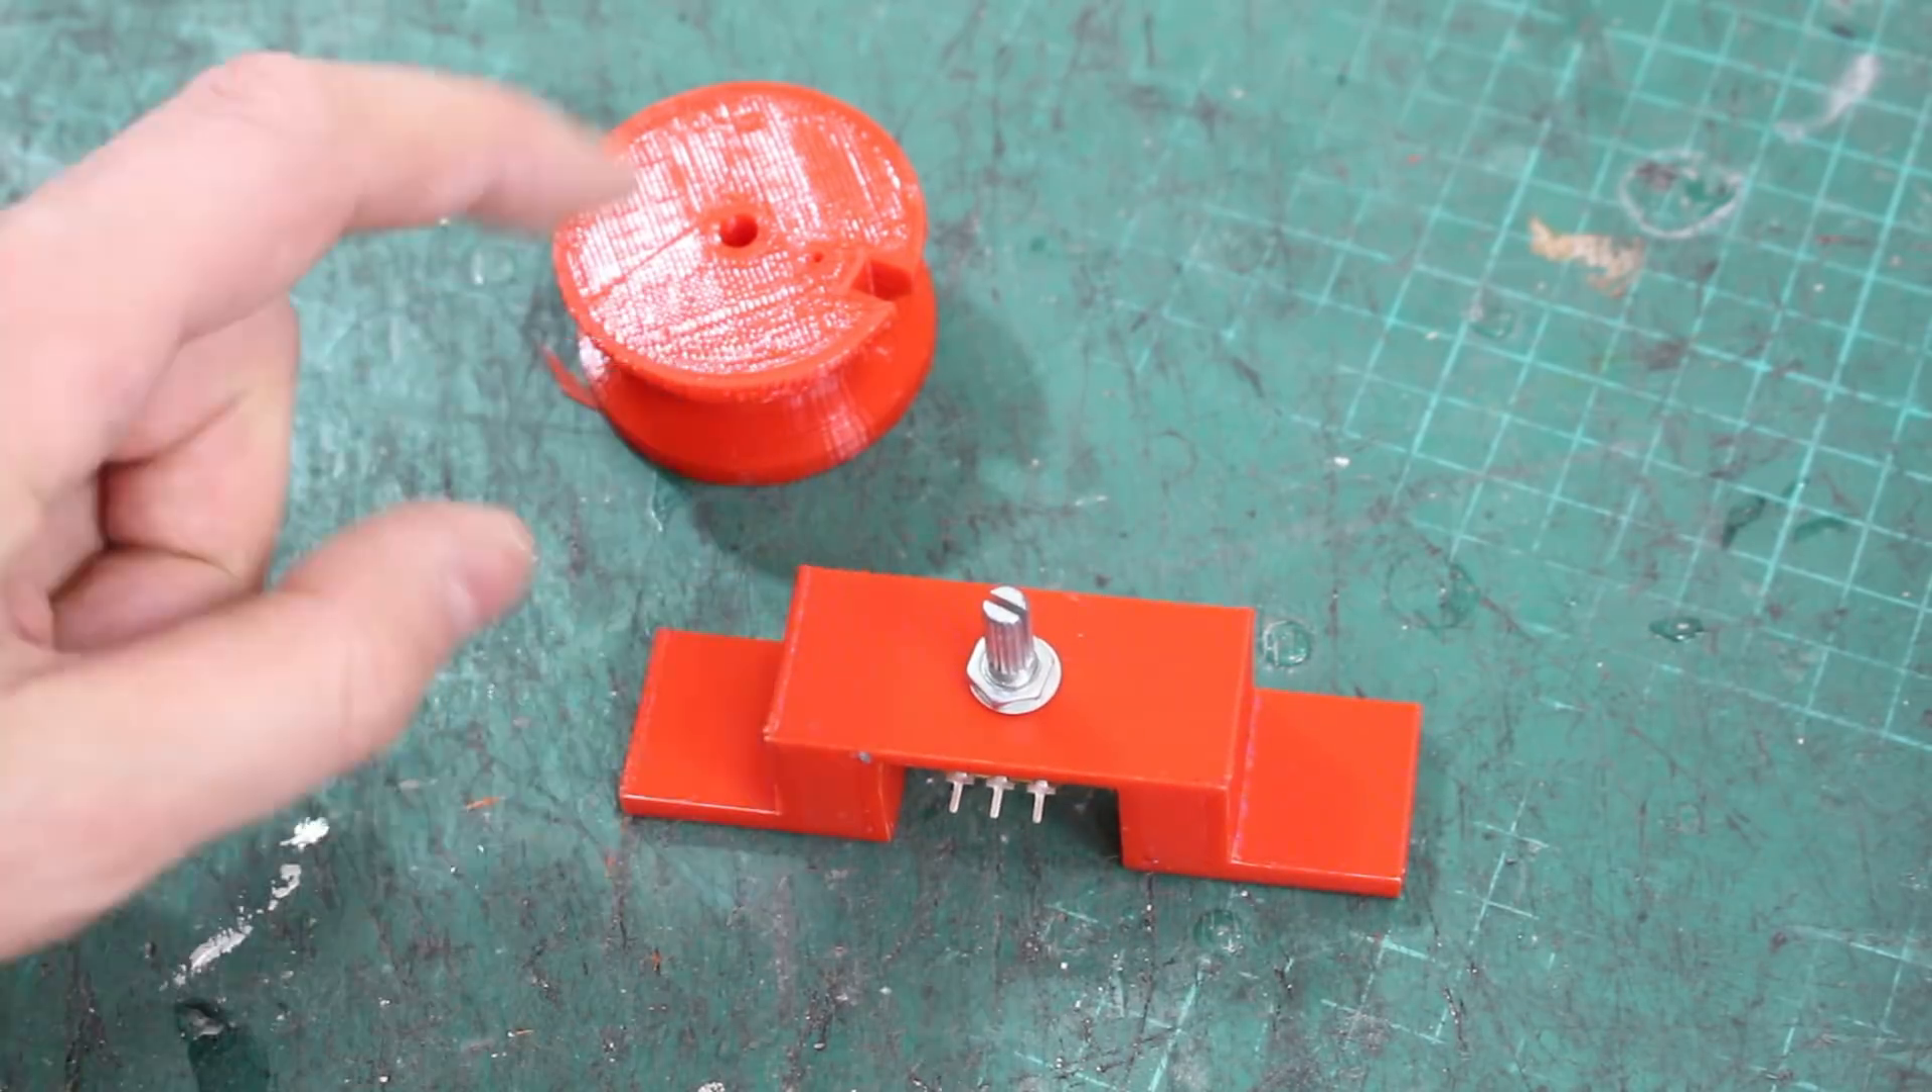So to give us feedback on the joints, we've got a potentiometer mounted on a bracket there, and we've got a pulley.